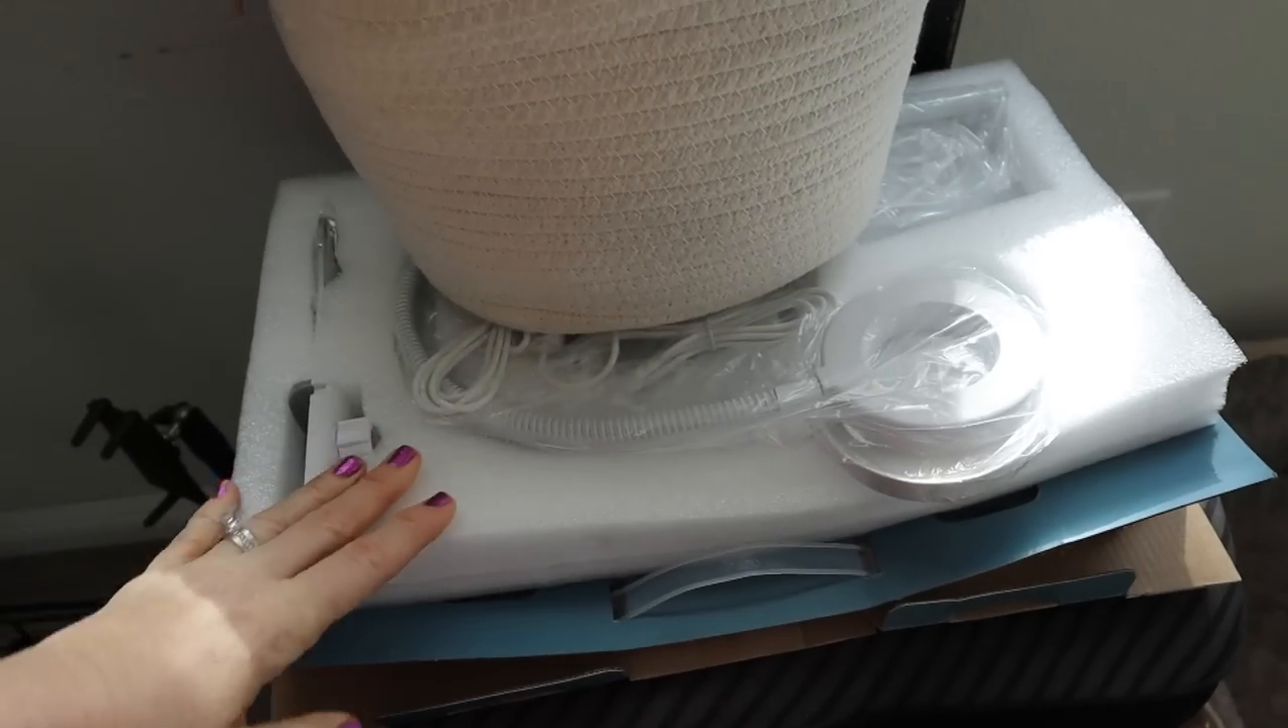This is a um light ring and phone holder that I've just never put together because I'm lazy.